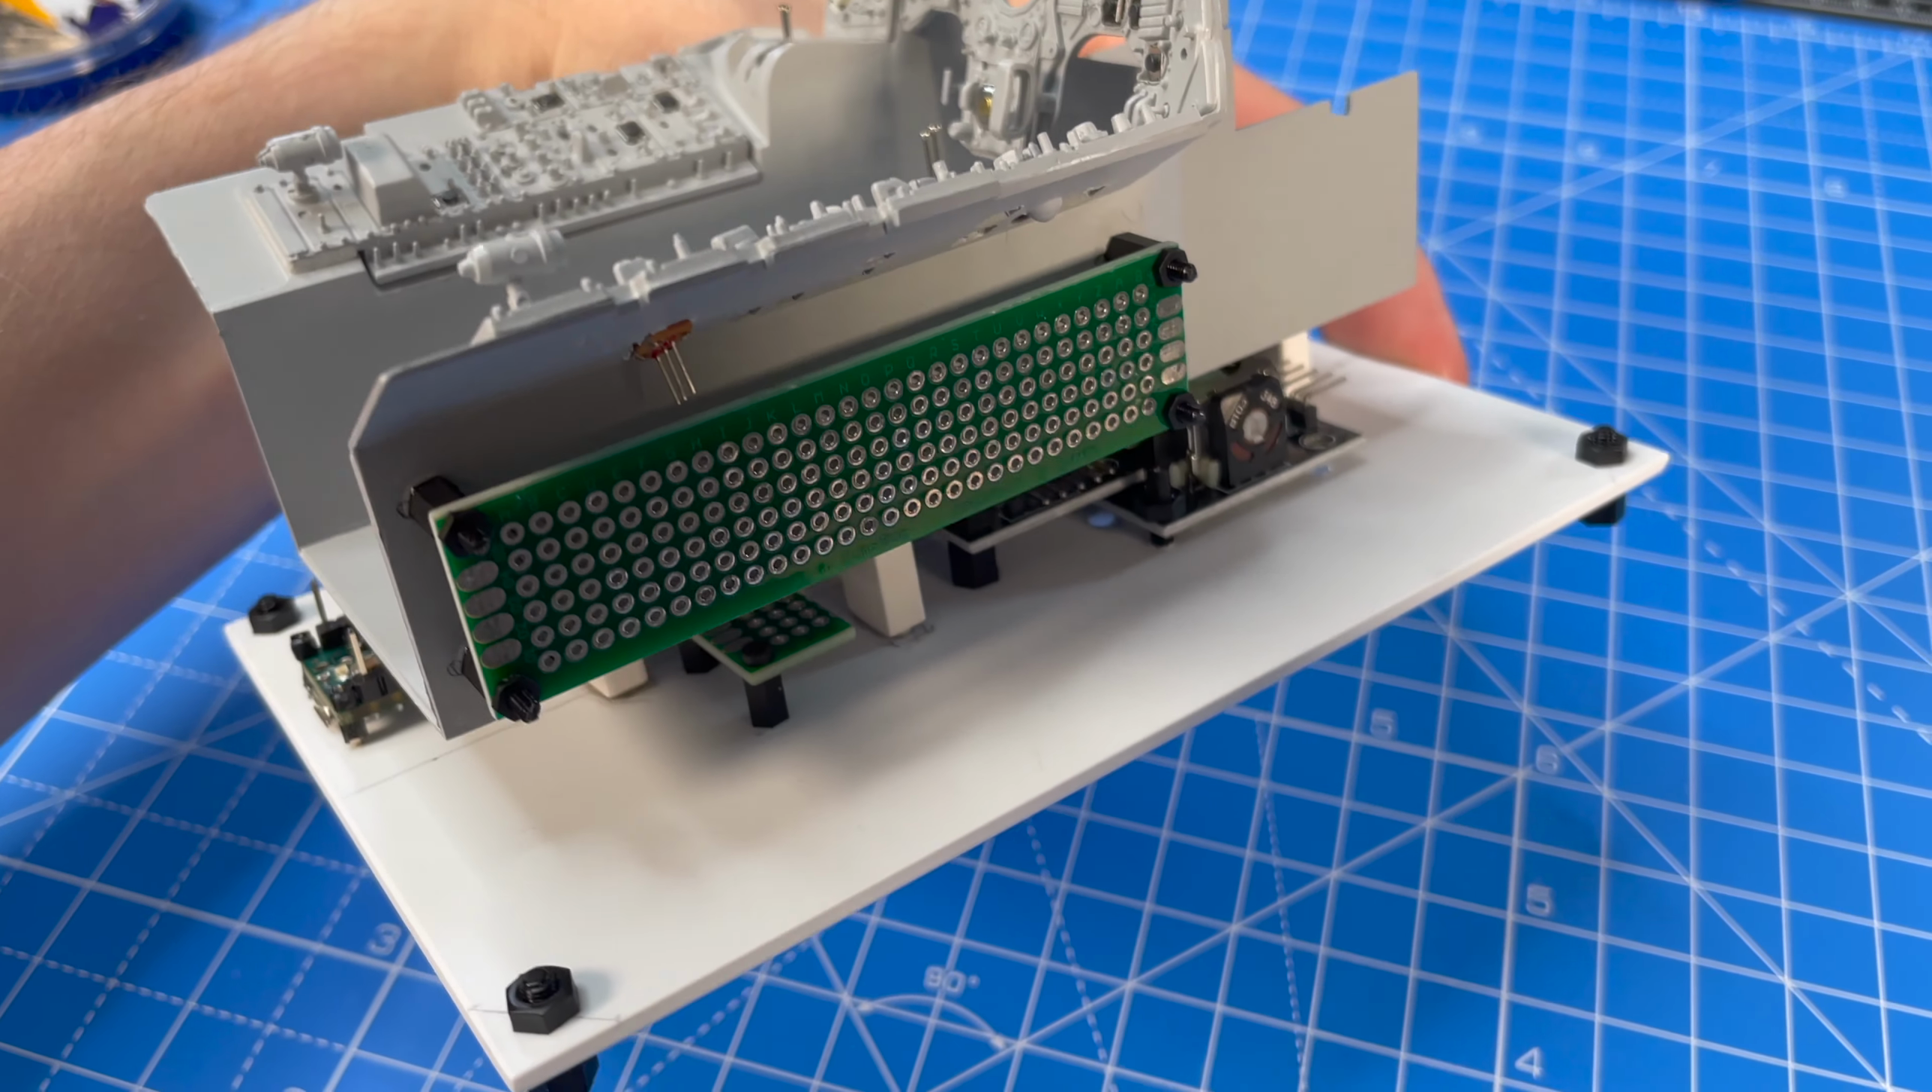Here's the entire thing now put together, and we can see on the other side there's an enormous circuit board that's going to hold our power rails.